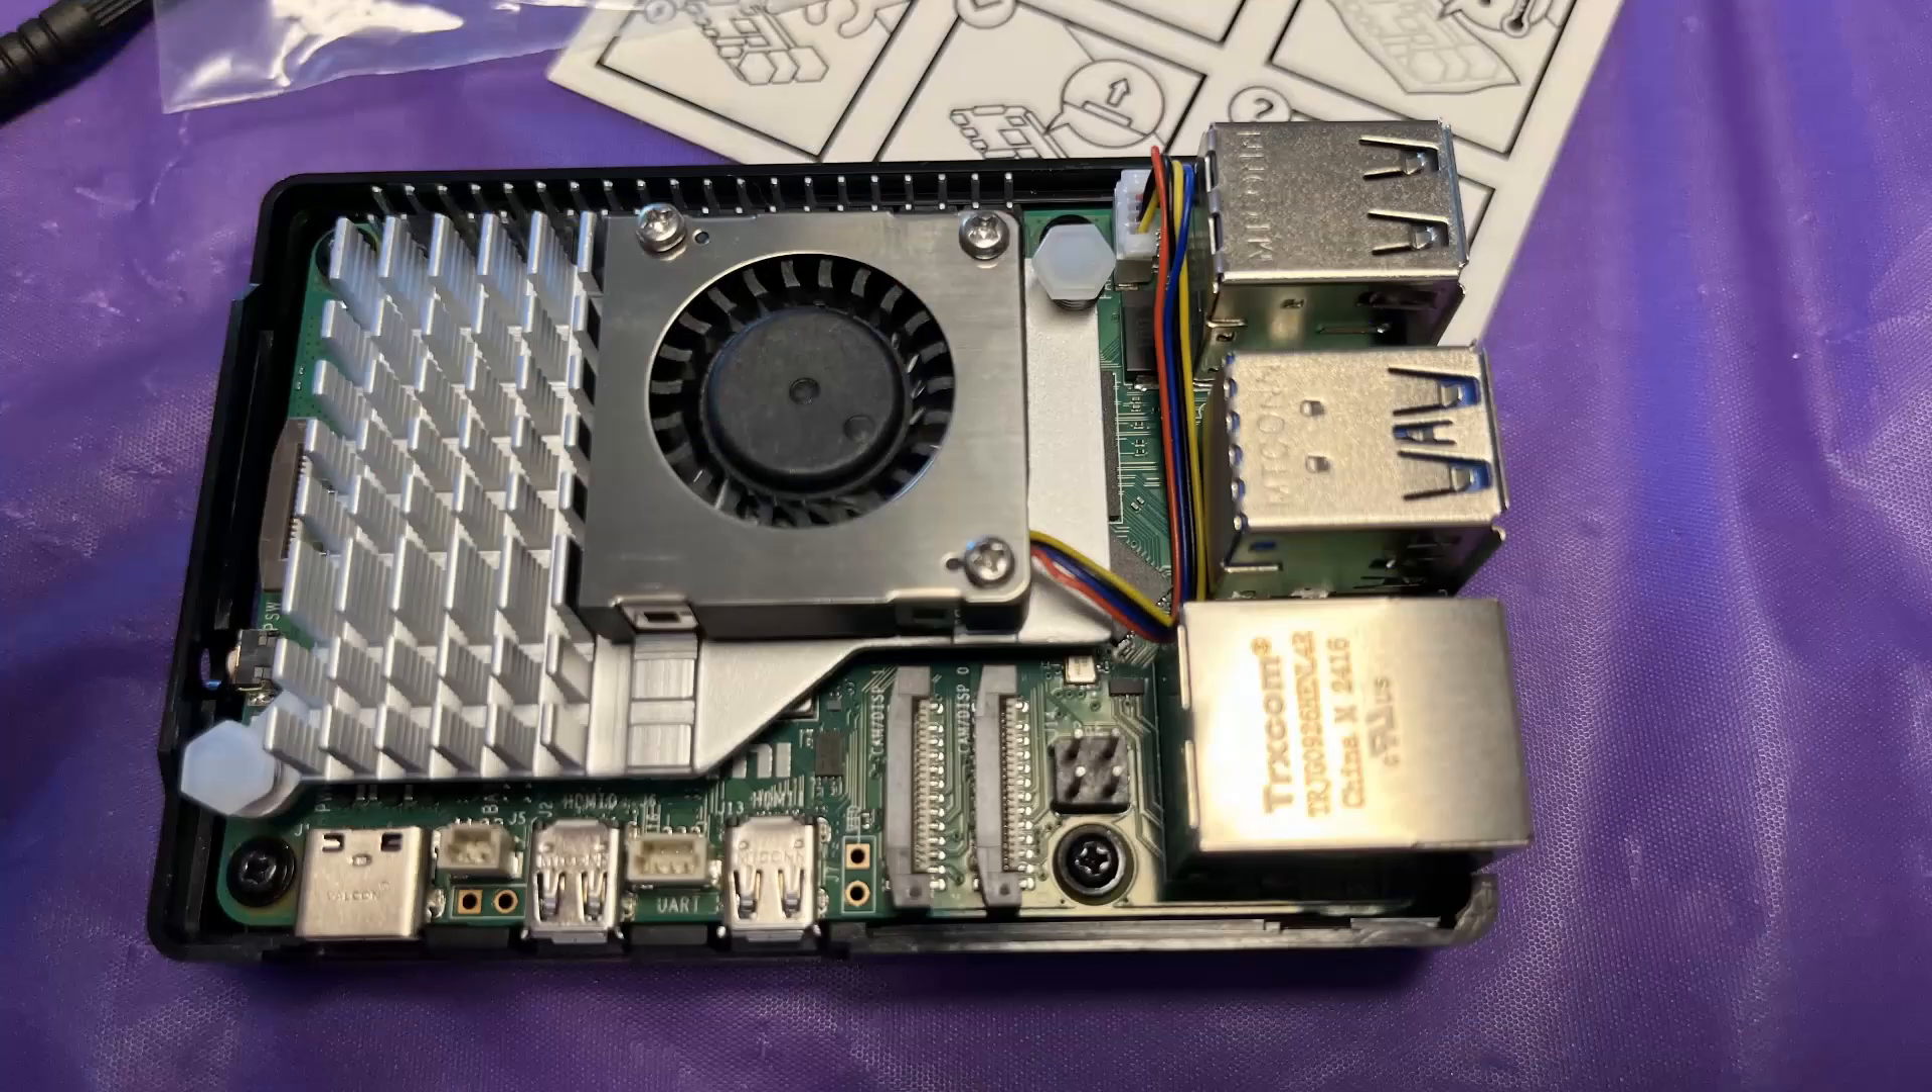The fan attaches to the motherboard with plastic spring loaded spacers. And as you can see, I was able to get it put together.